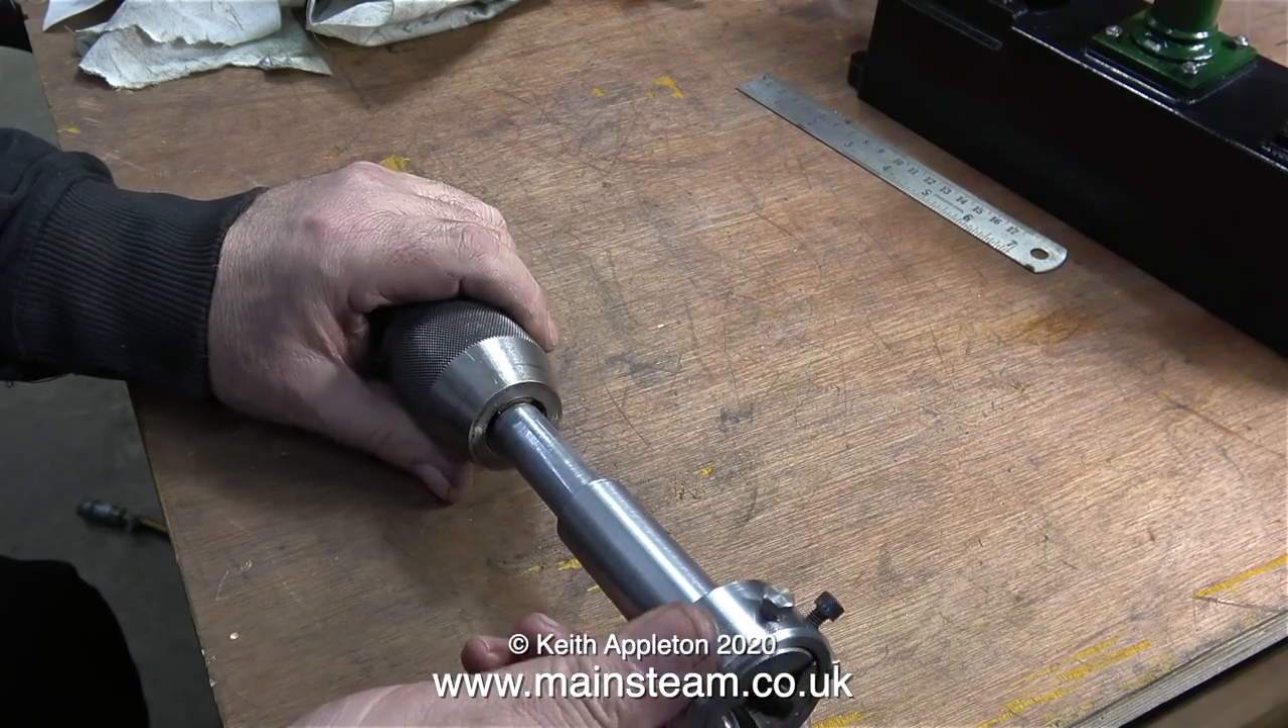Here you see the principle on the bench The end of the bar that I've reduced in diameter fits in the tailstock chuck.